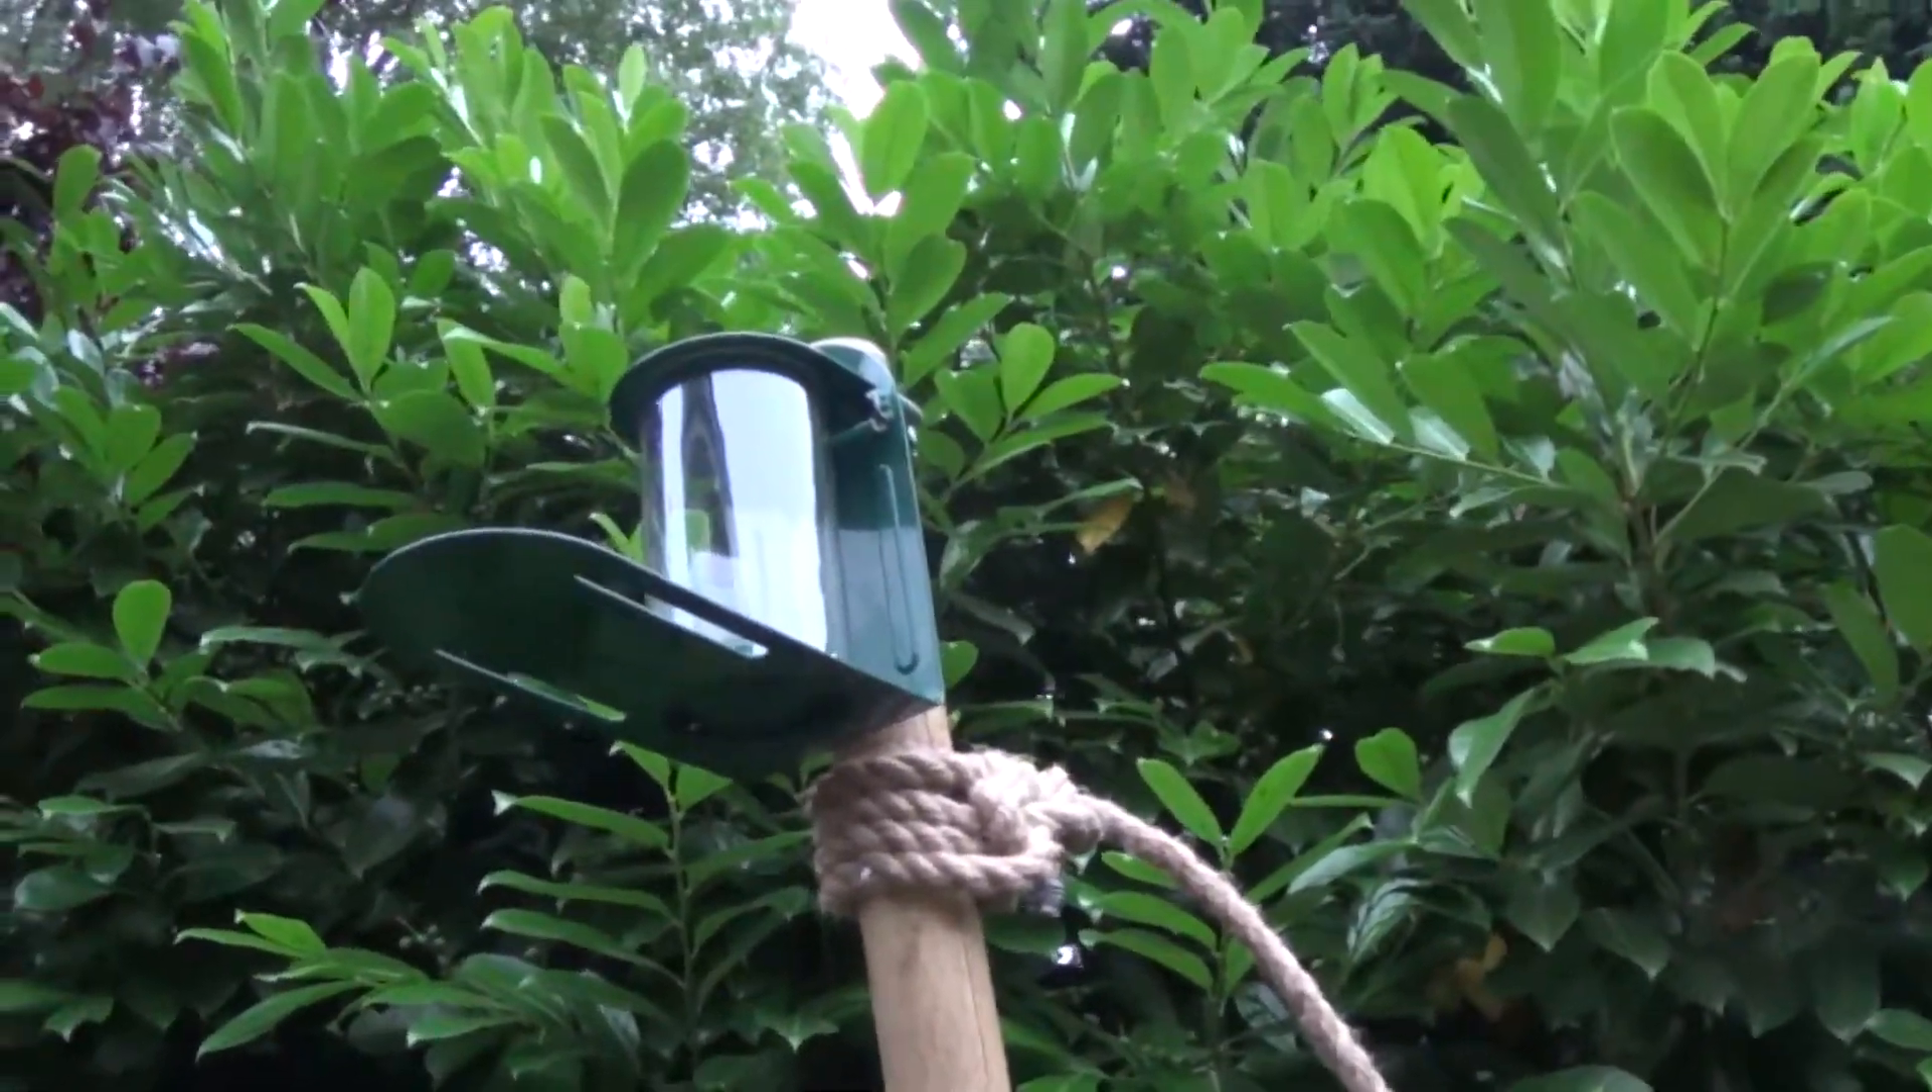And there's the feeder in position so all that remains now is to put some nuts in it.